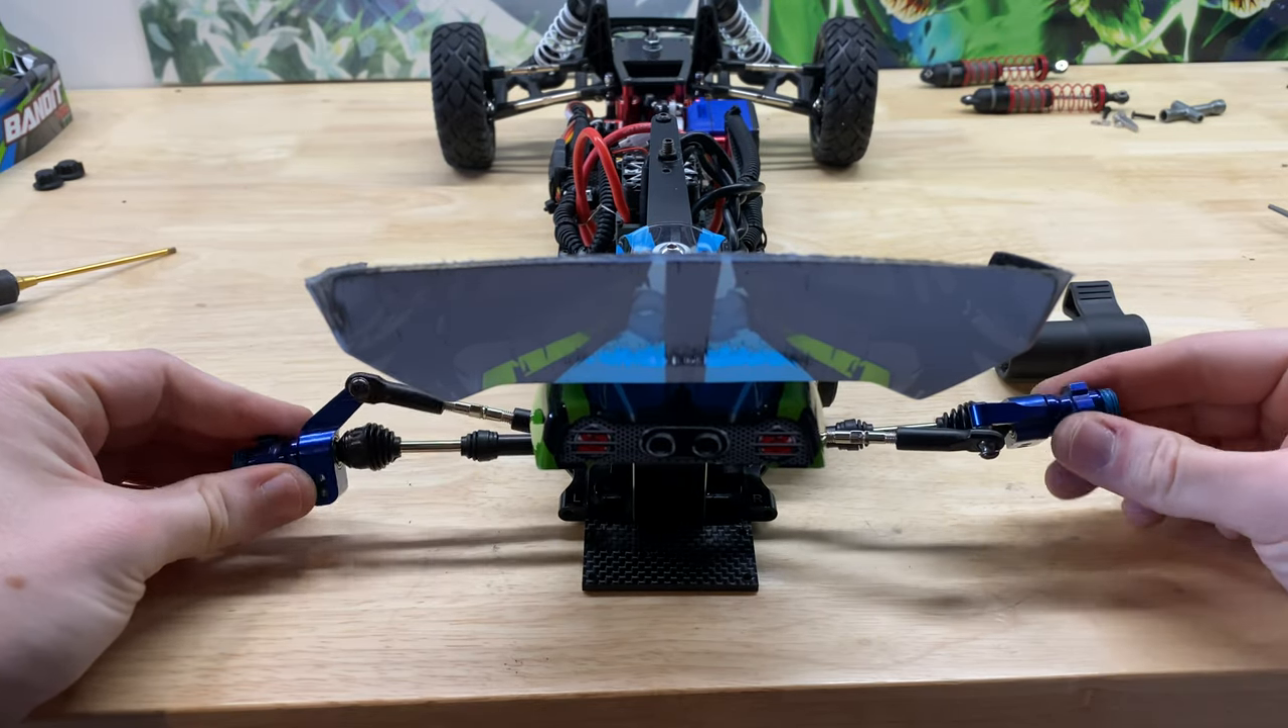All right both new drive shafts are on.